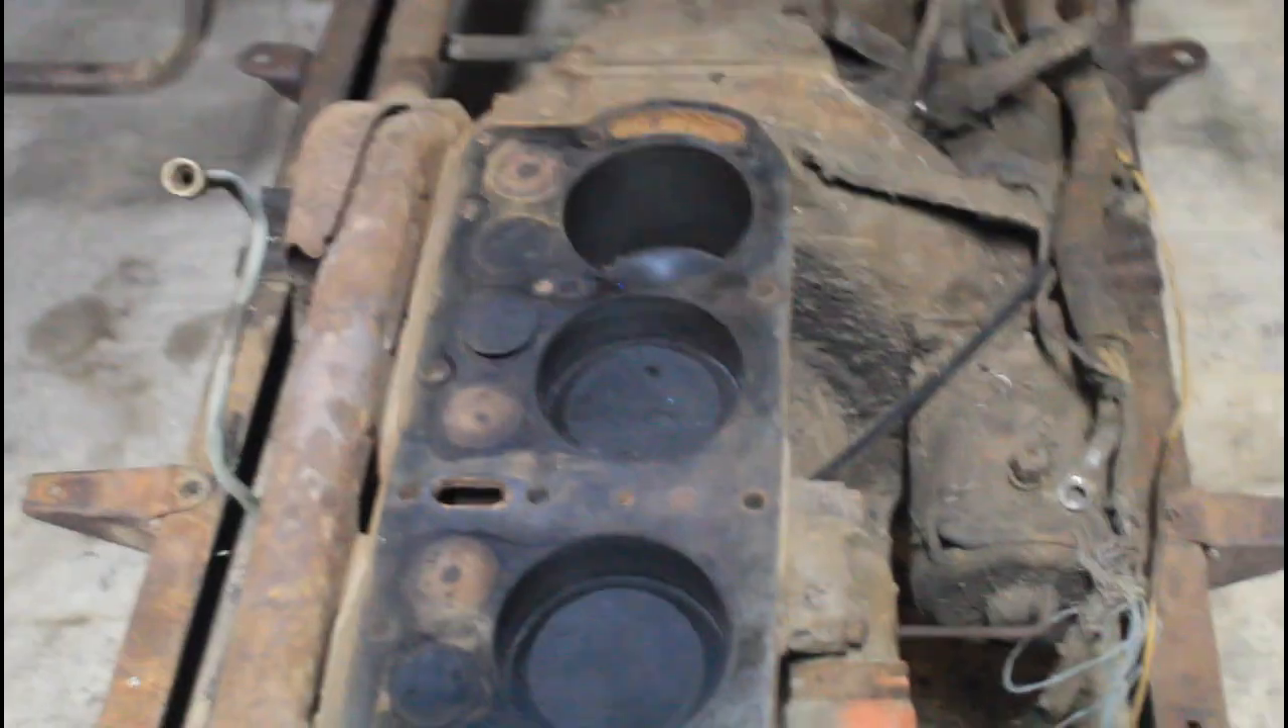Well there is the cylinder head removed.